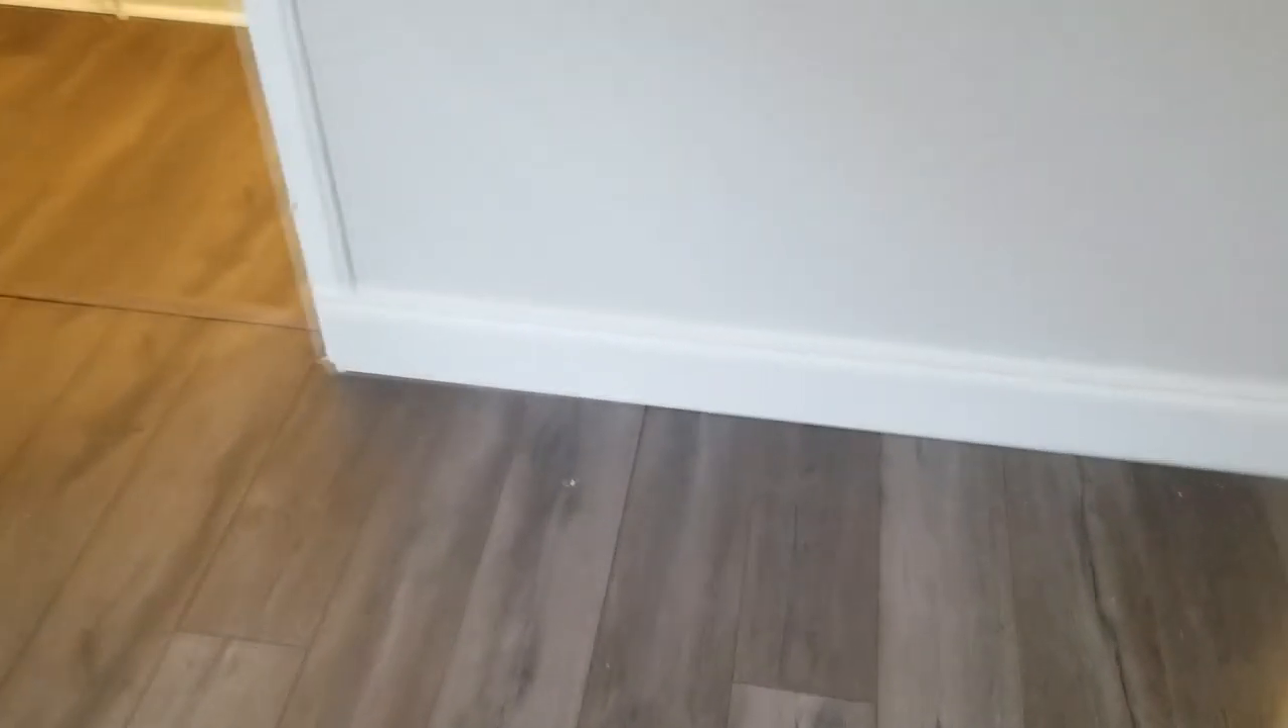And then as you see here, we've installed the baseboard.